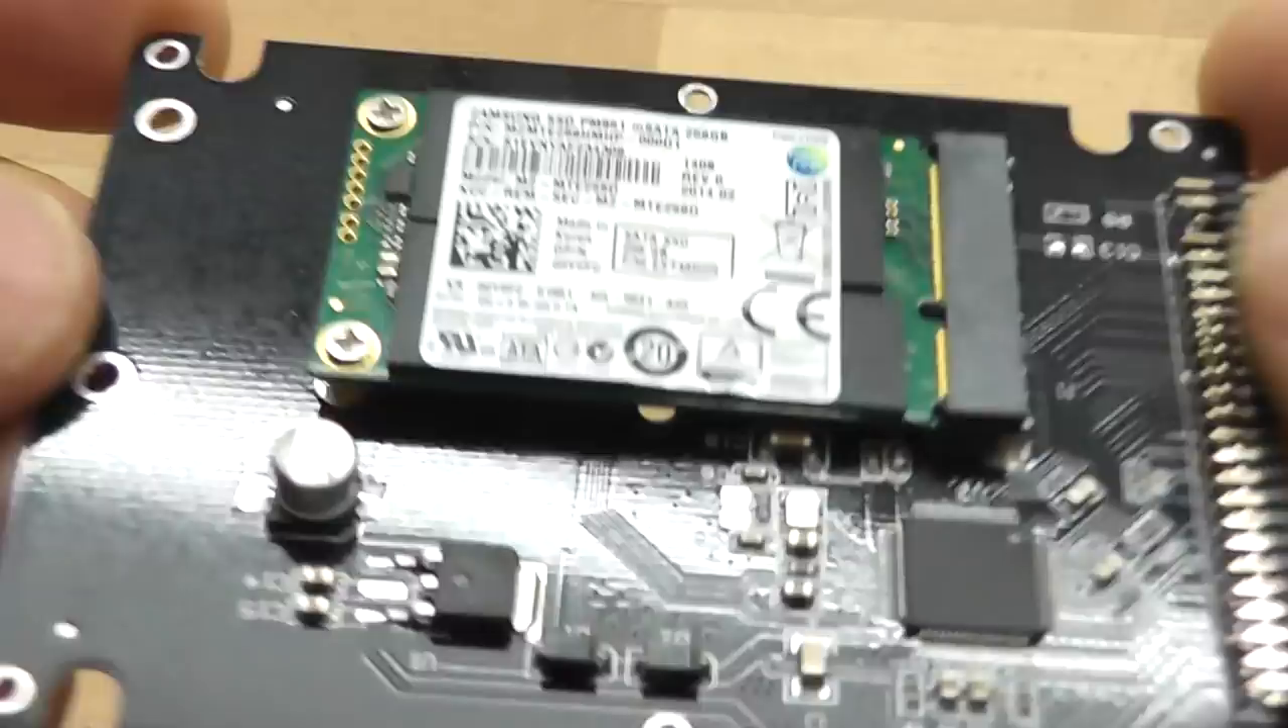Und dann ist hier die SSD erstmal drin.